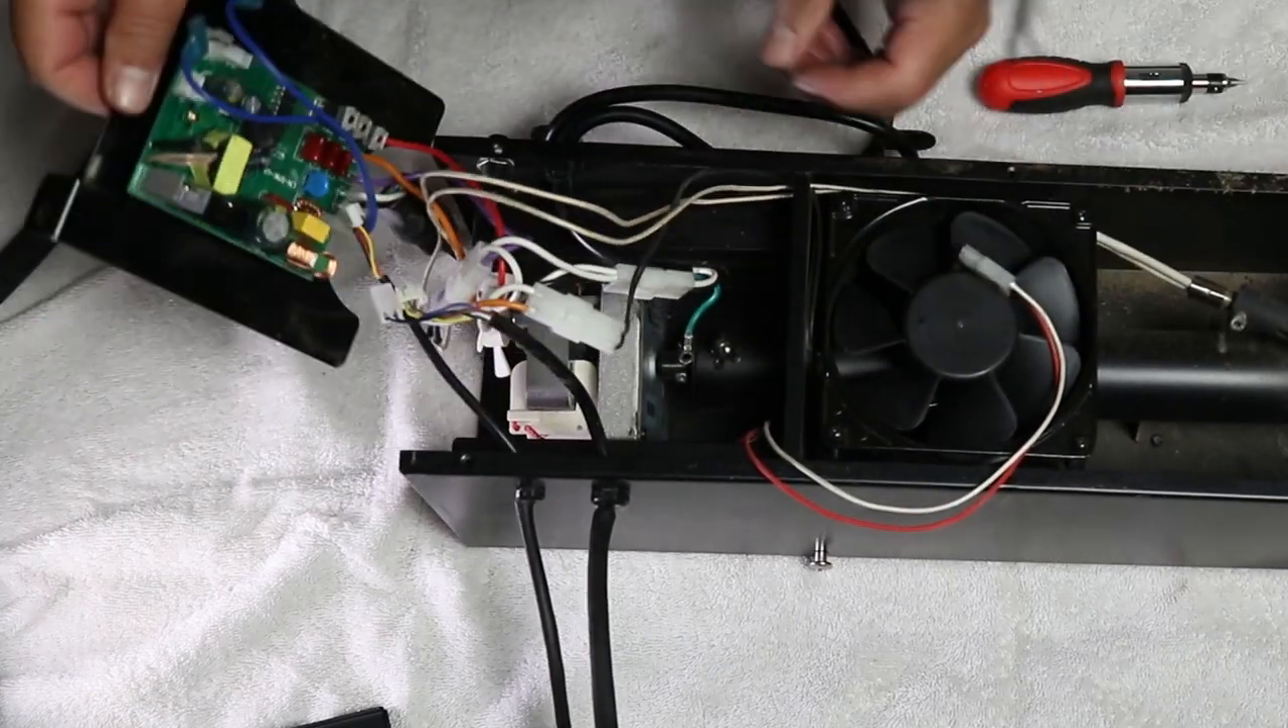There are still wires connected to the board, so only pull it out enough to set it next to the box.